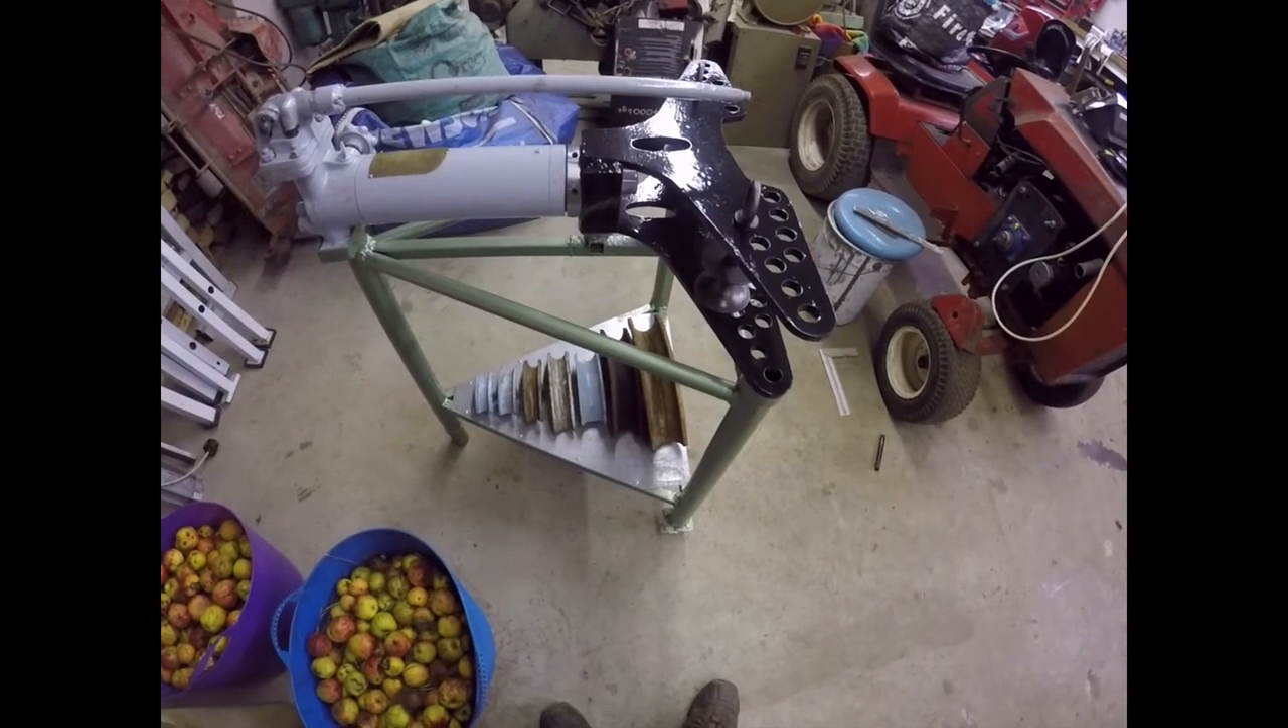And I've got the shelf on.